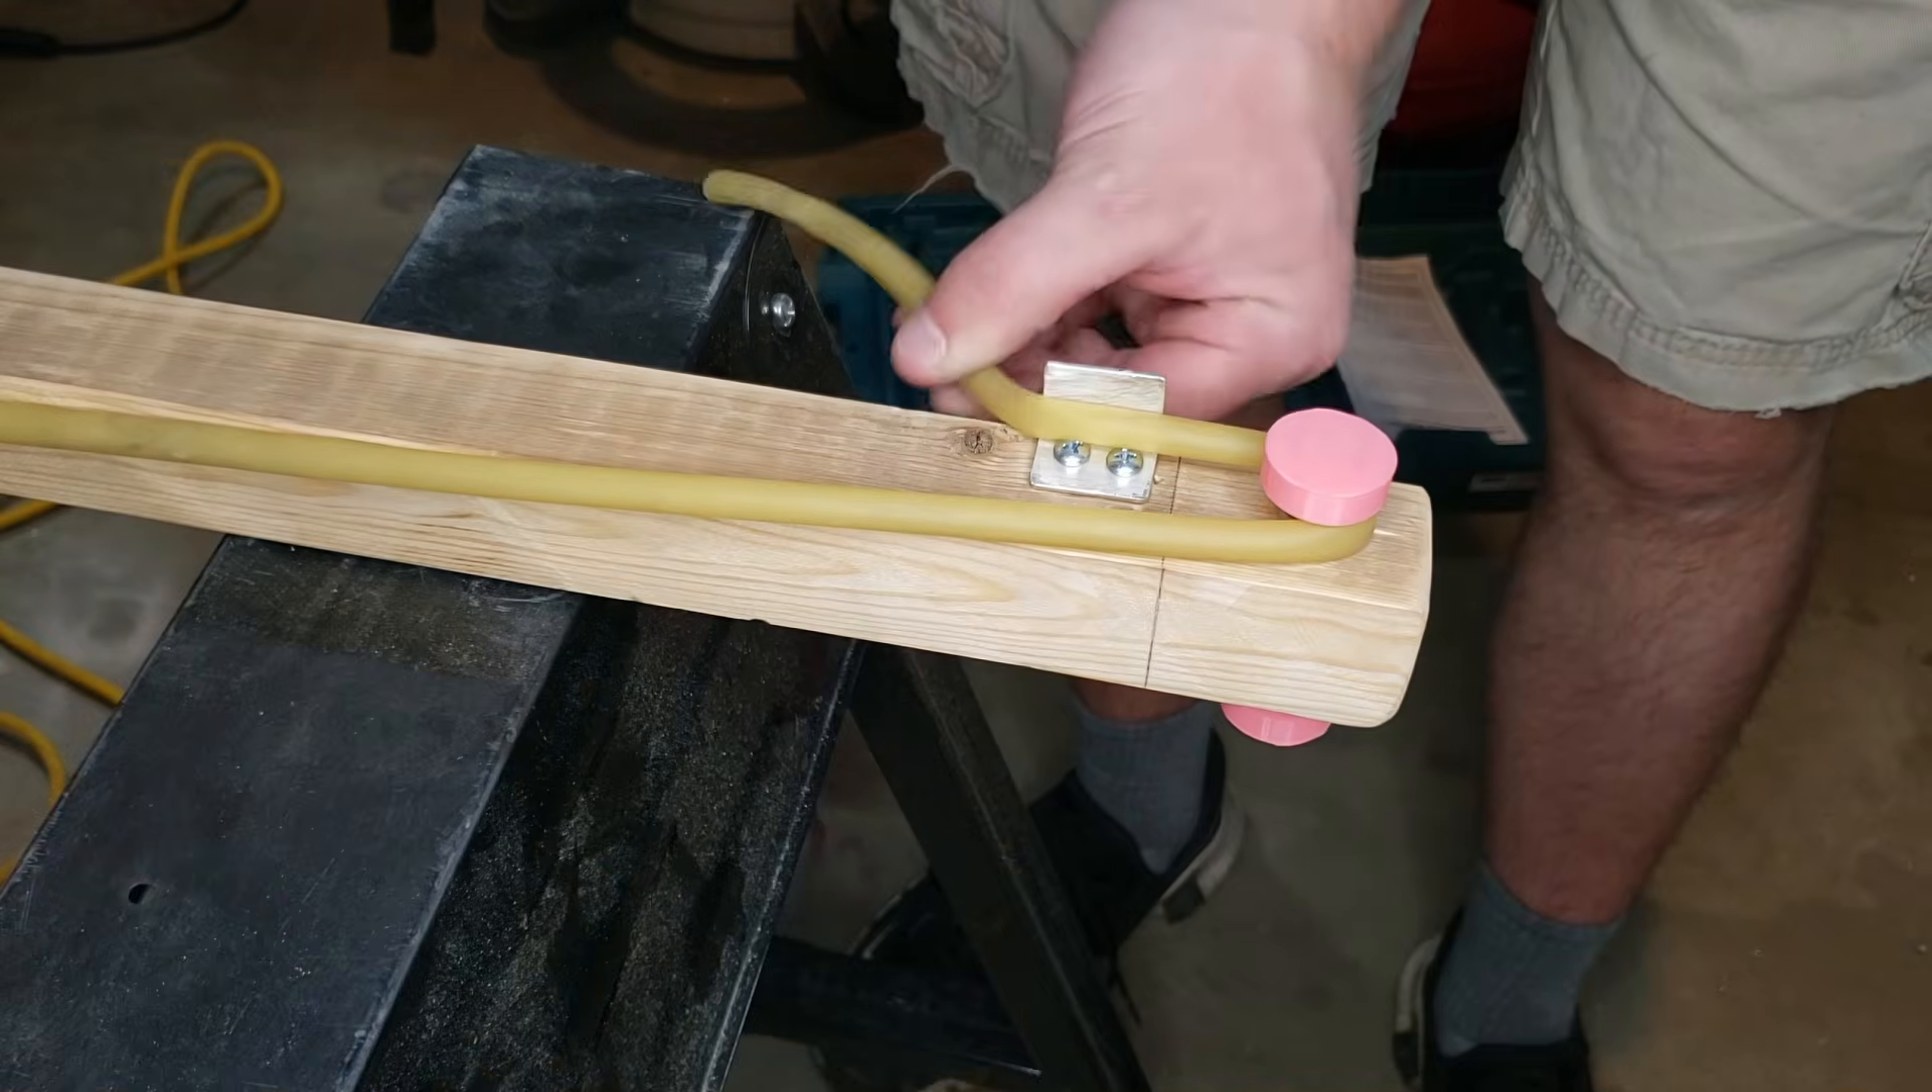I installed these stops on the side of the runway to prevent the band from looping under the barrel after launching.